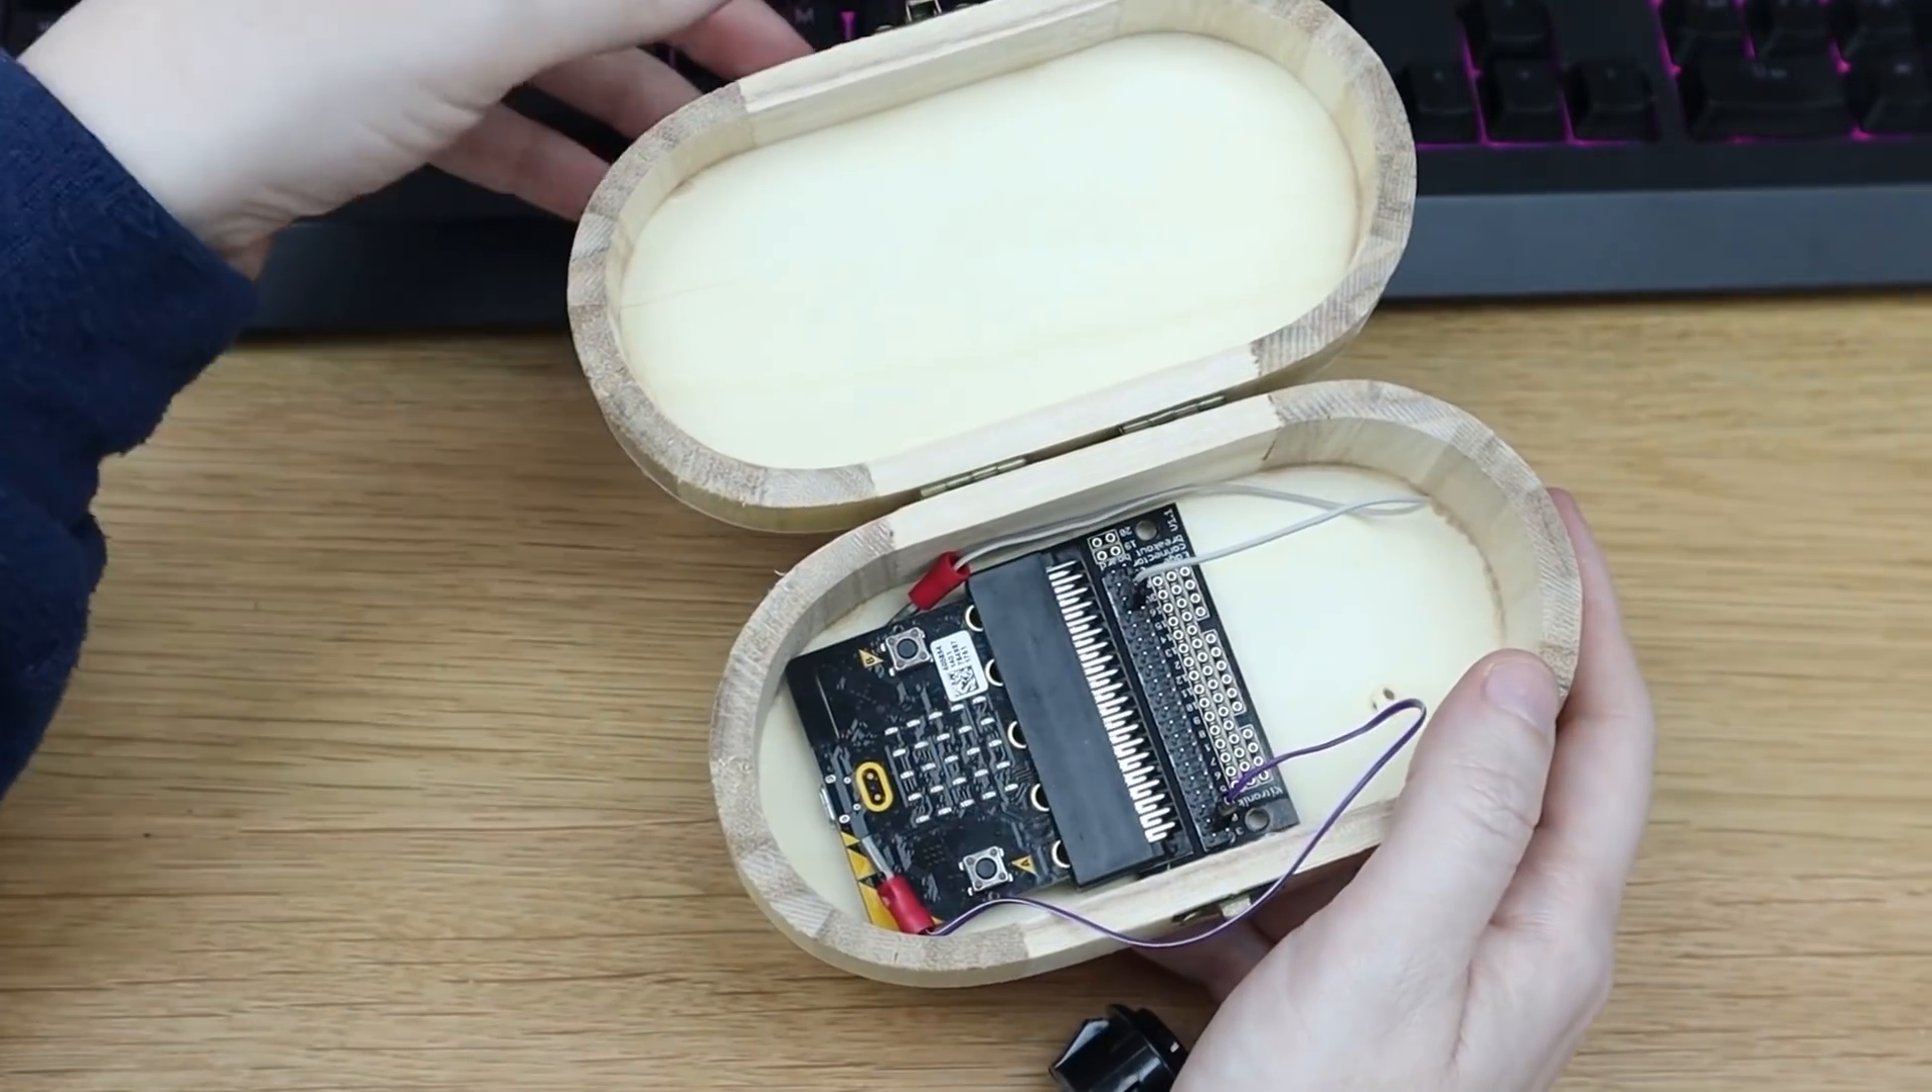And I've got this perfect box that the micro bit fits in.